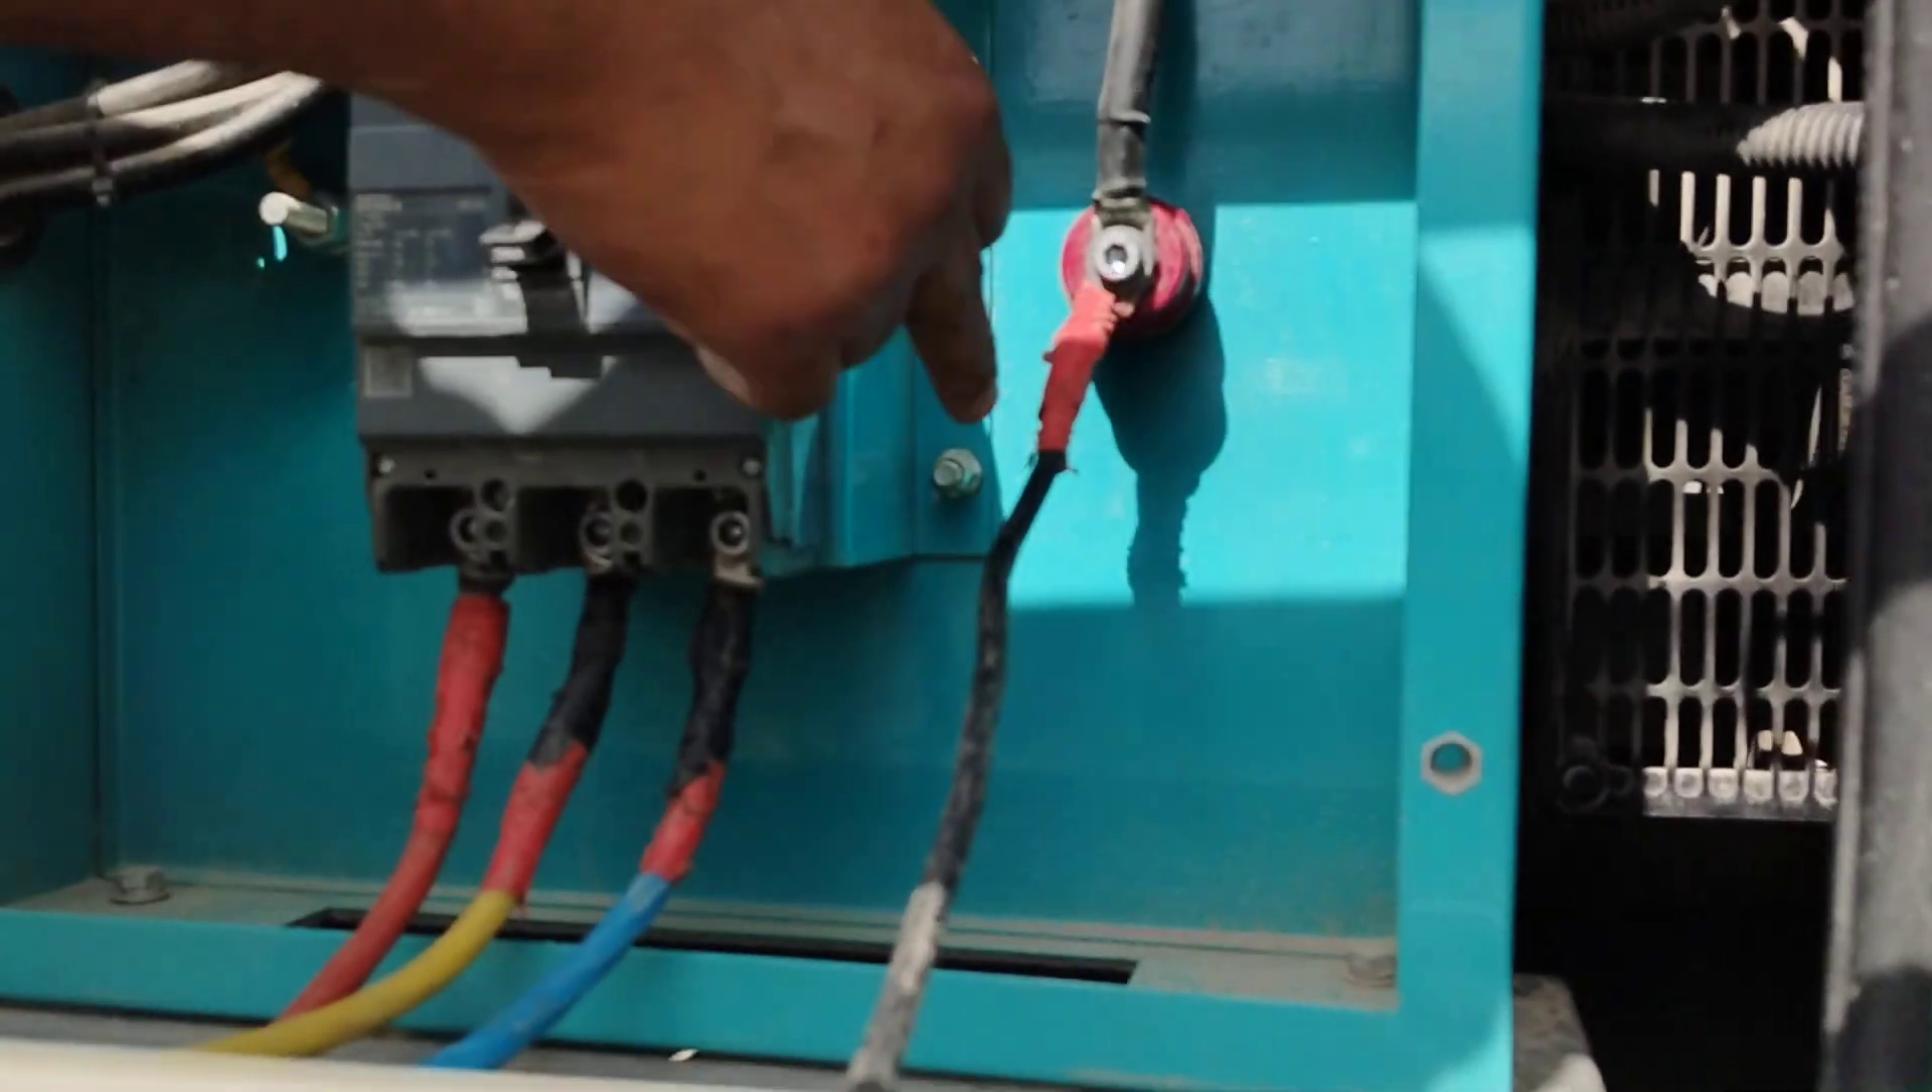अभी हमने generator से यह connection कर दिया है देख सकते हैं आप R, Y, B।